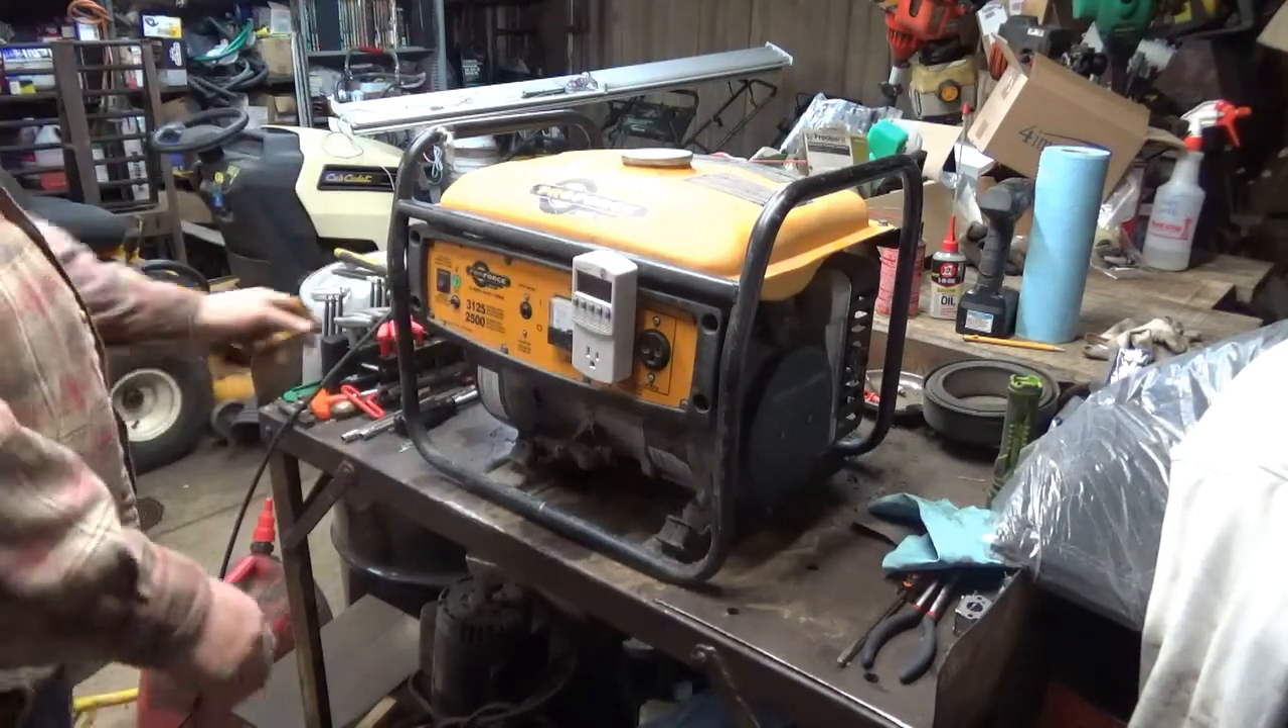My kilowatt meter is in place.